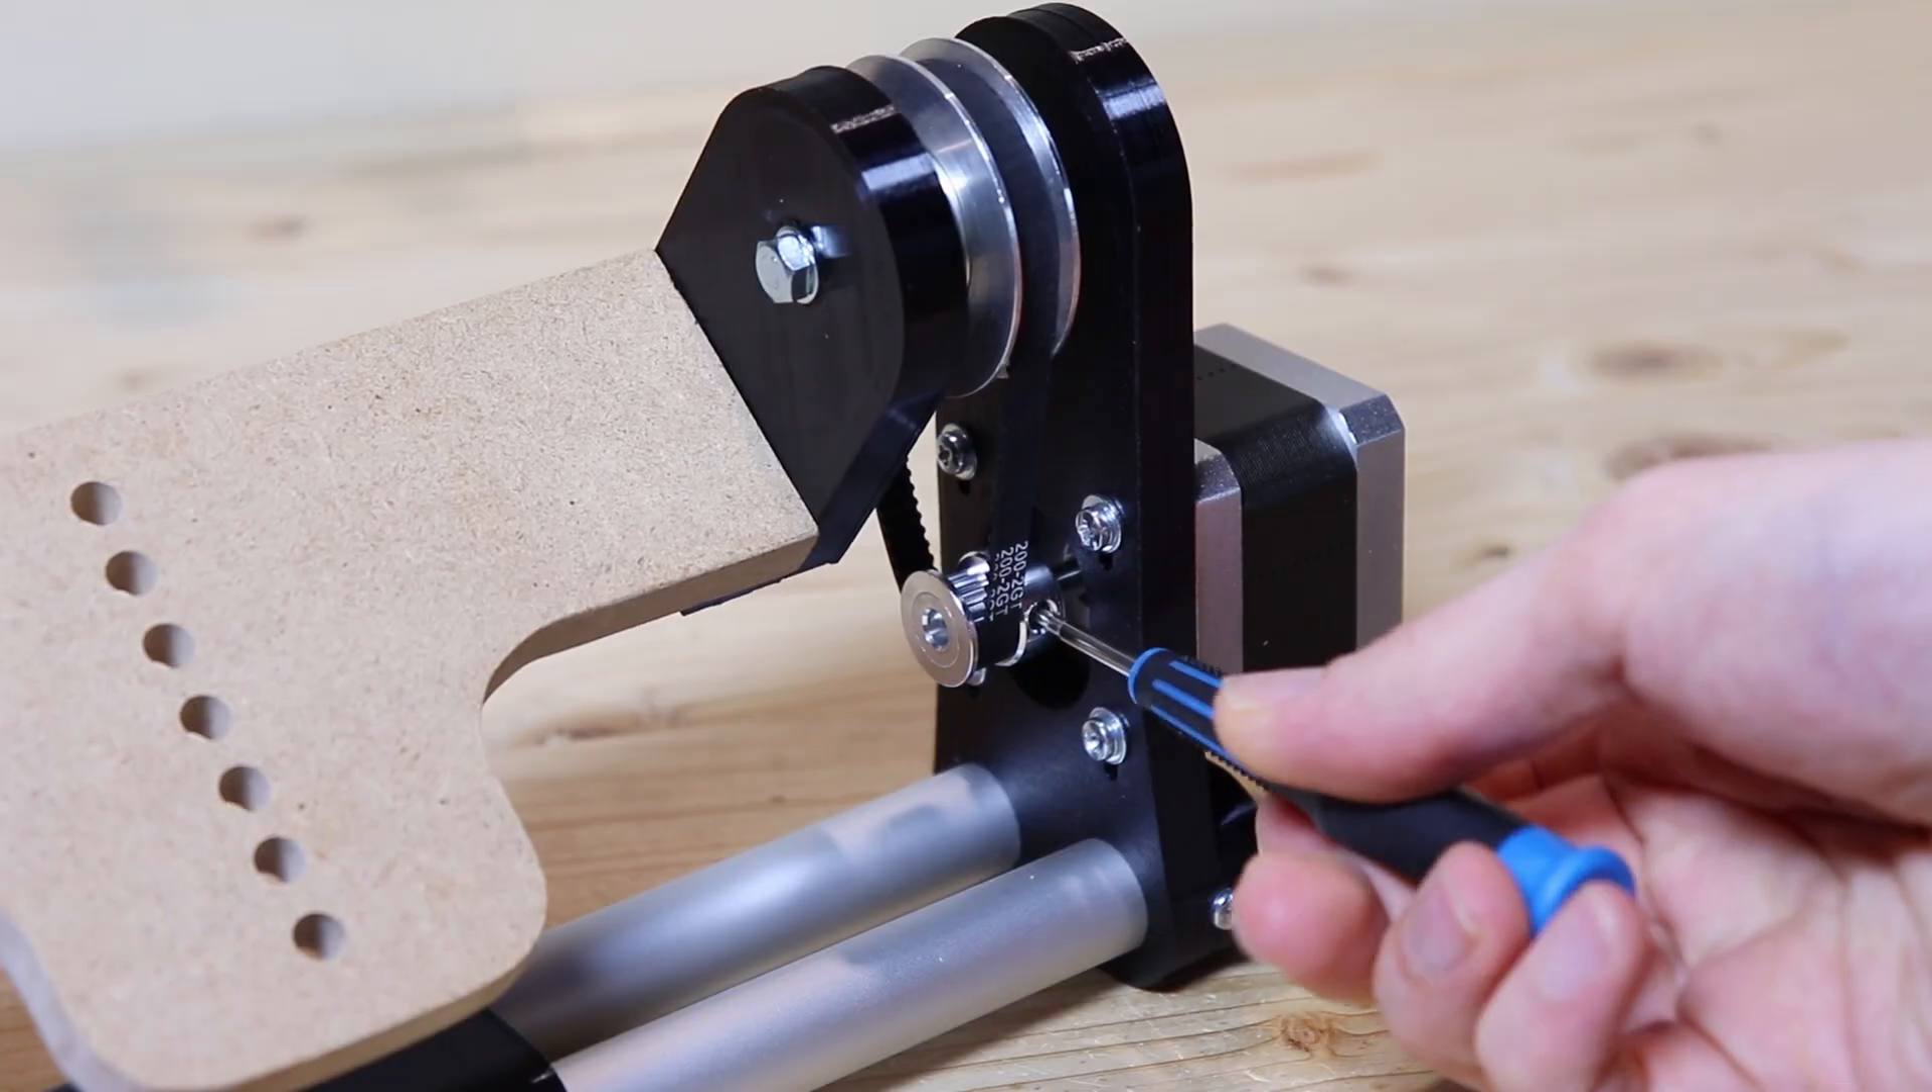Poi ho messo la puleggia più piccola sul perno del motore.